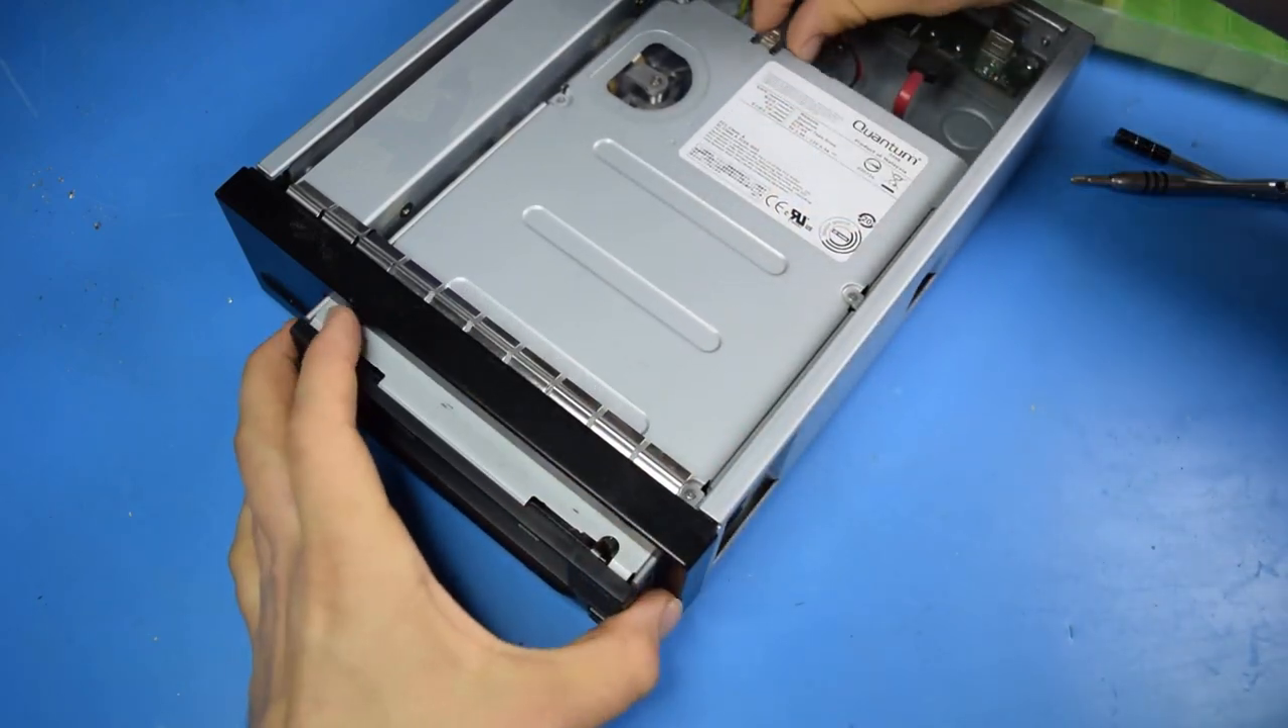We still need to extract the tape drive itself, and then open that up.